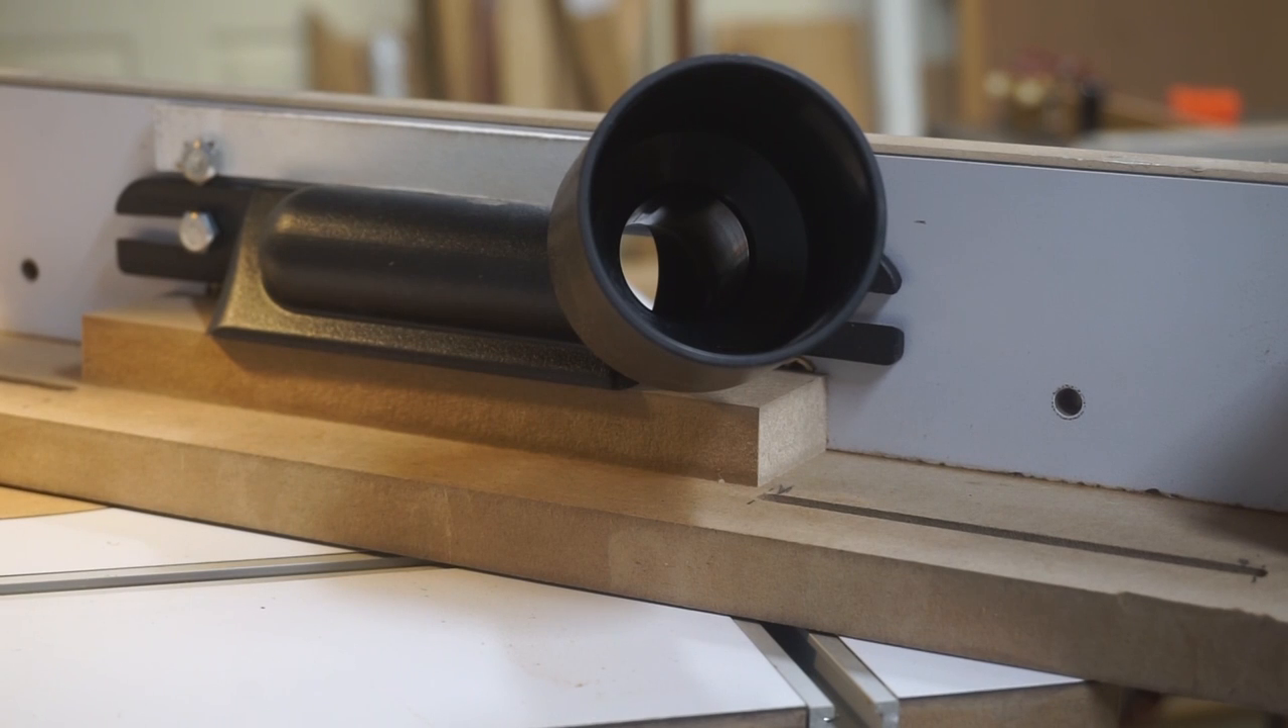Here's what it looks like with the dust port positioned at the top. I've got two strips of three-quarter inch MDF by one and a half inches high. And that fills the gap at the bottom.